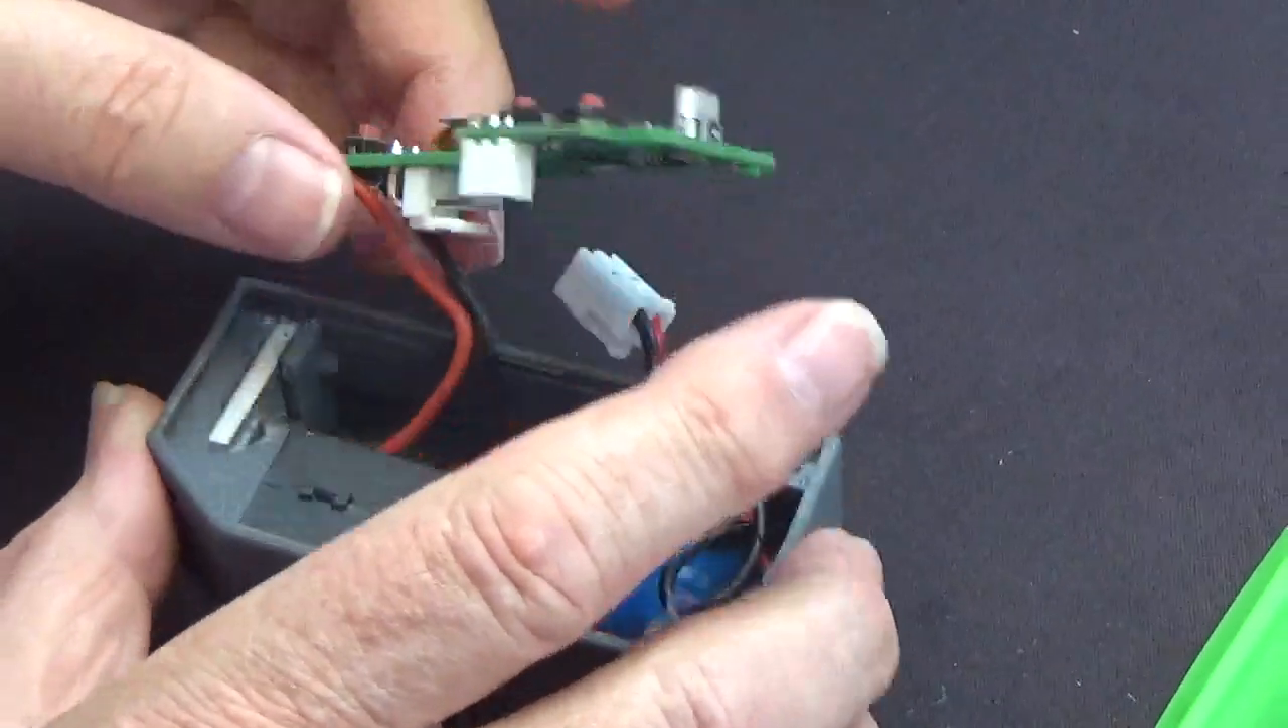So the printed circuit board is nearly free.